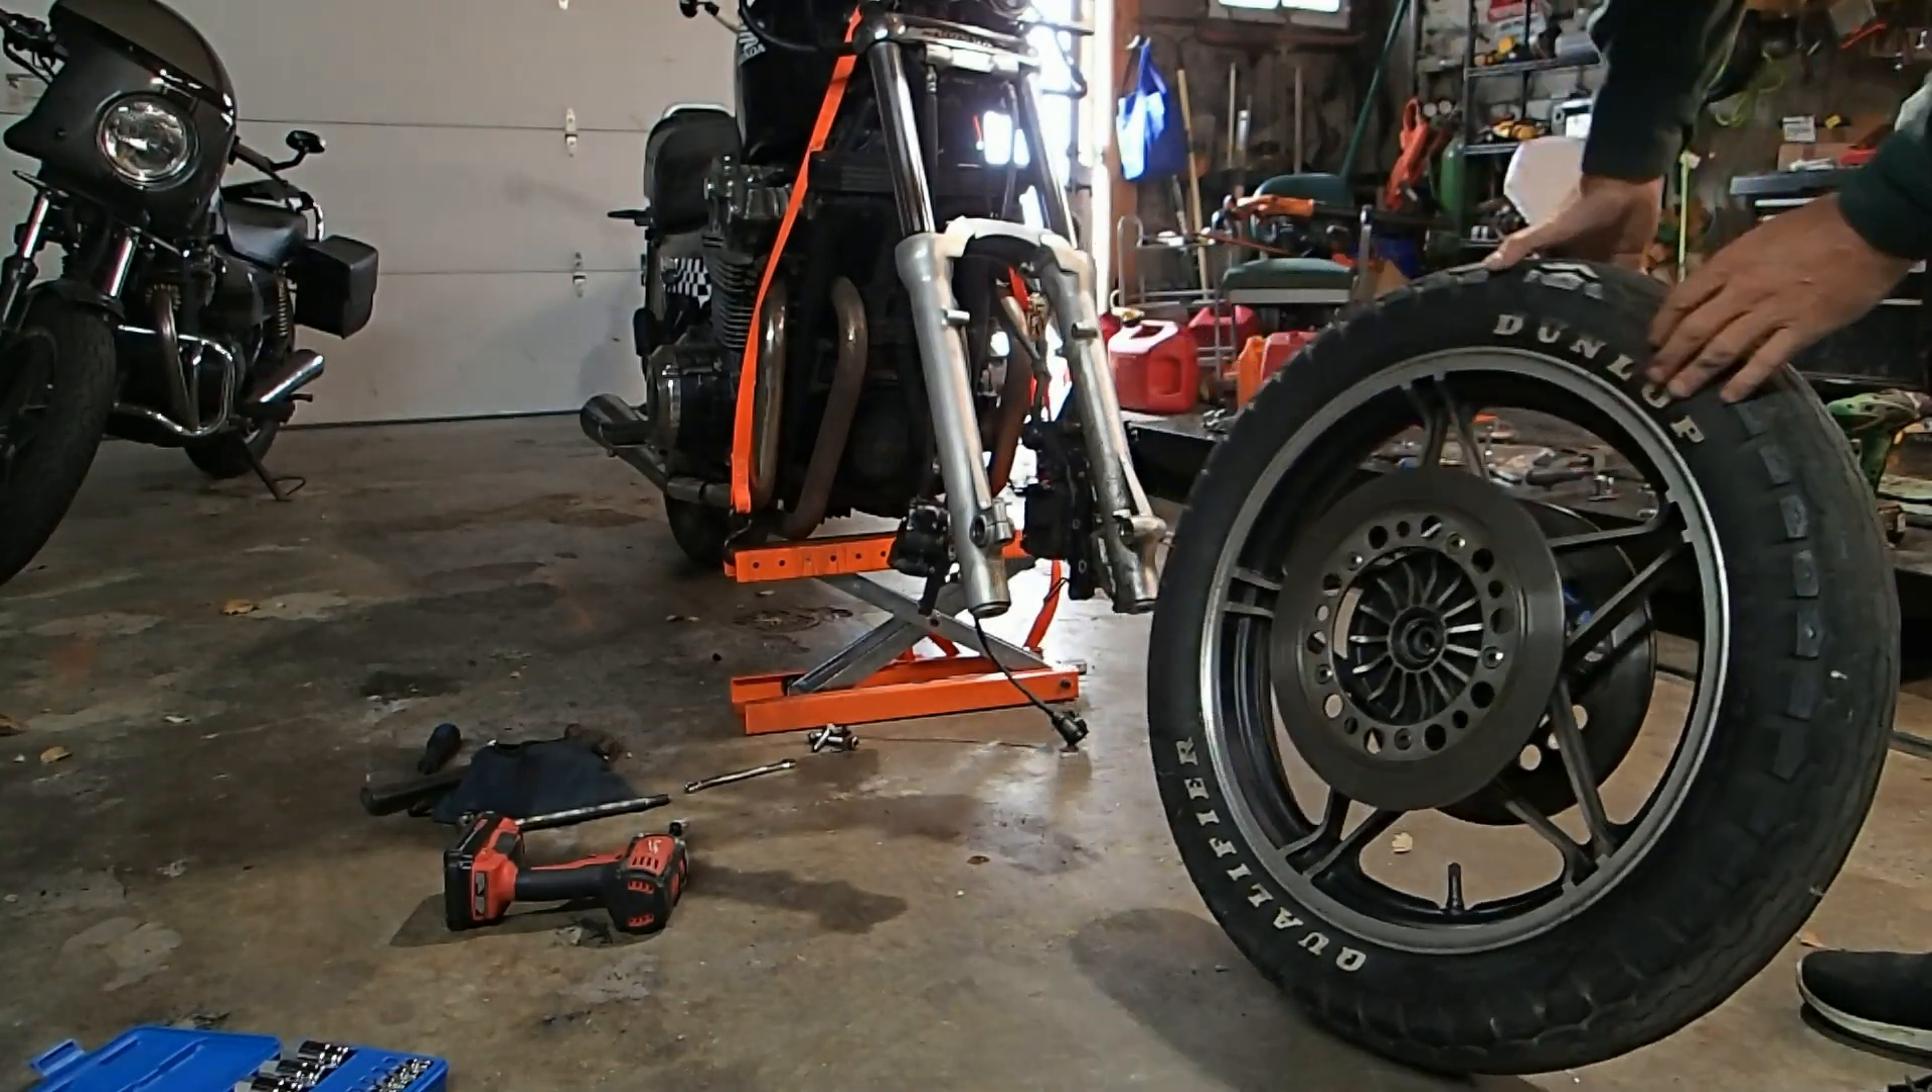And now we've got the tire off.